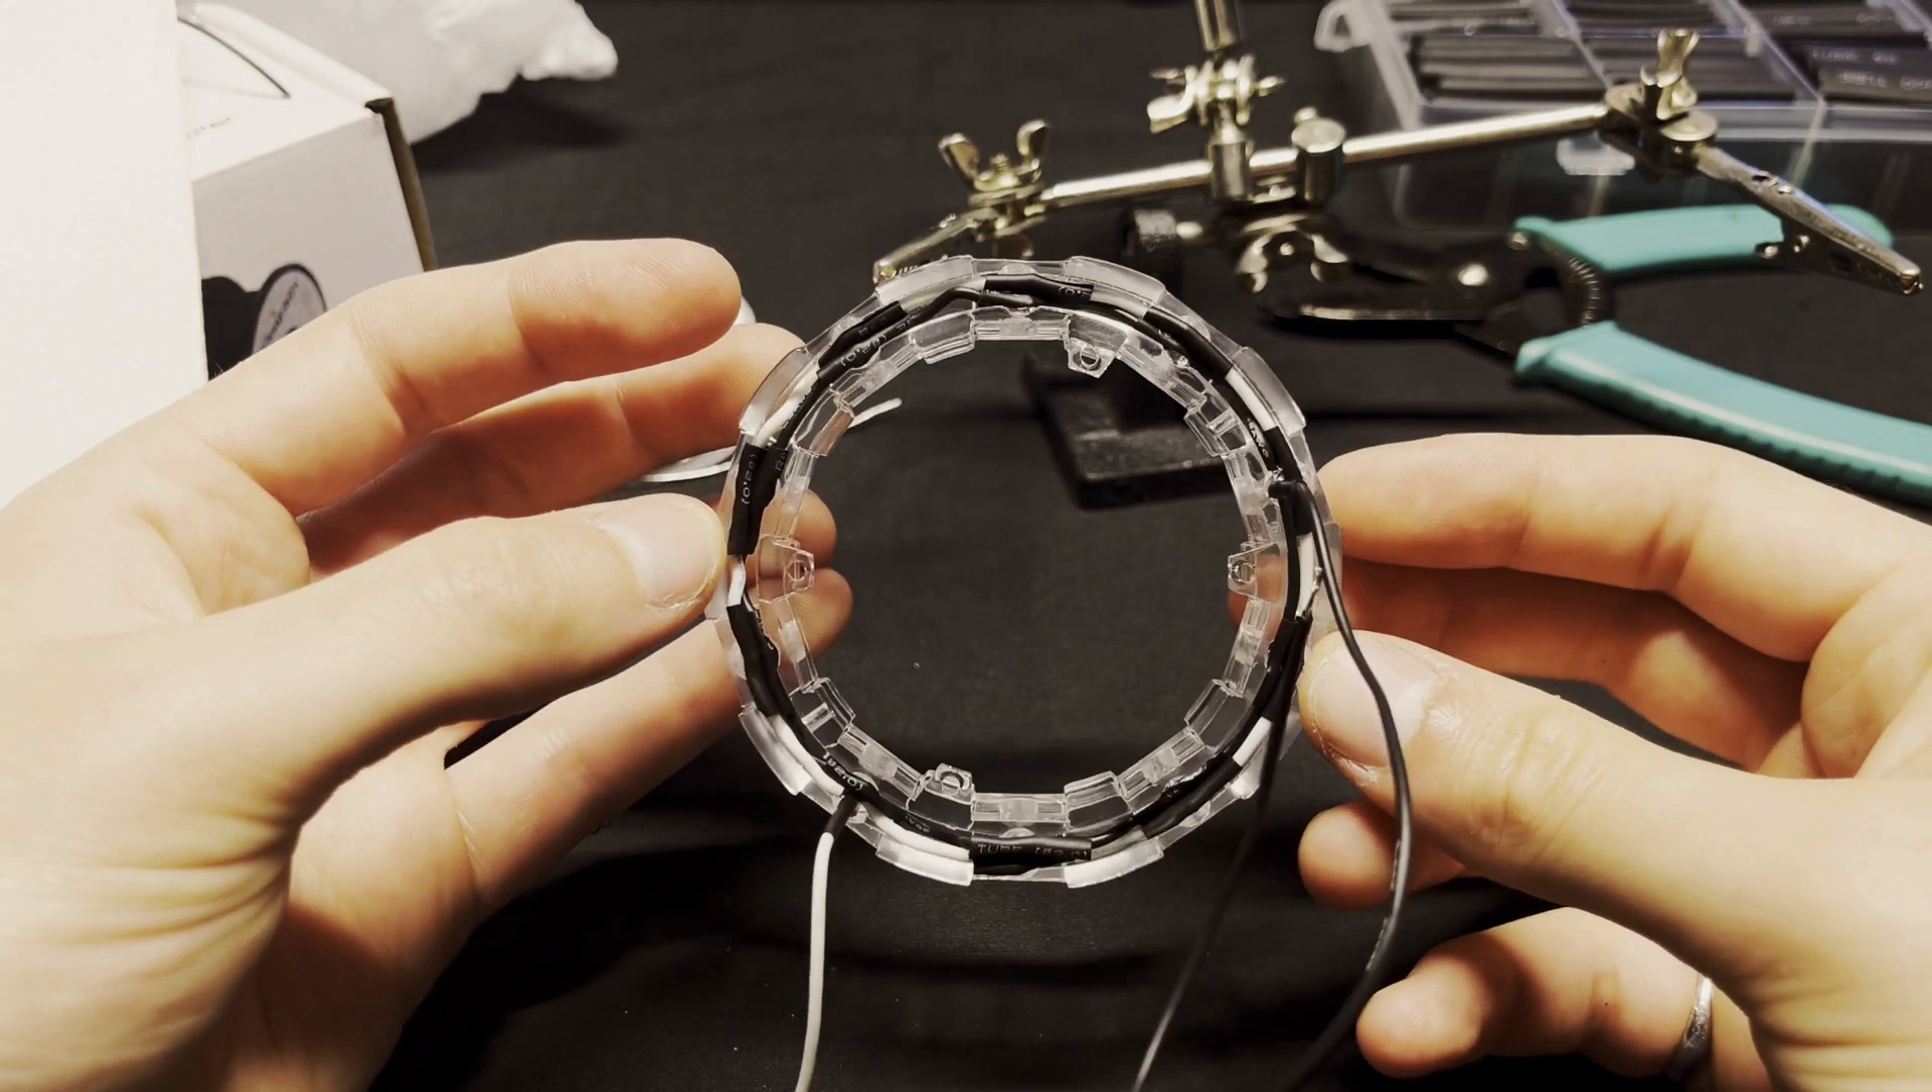After the ring of LEDs is complete I put it into the transparent ring to make sure that everything fits.